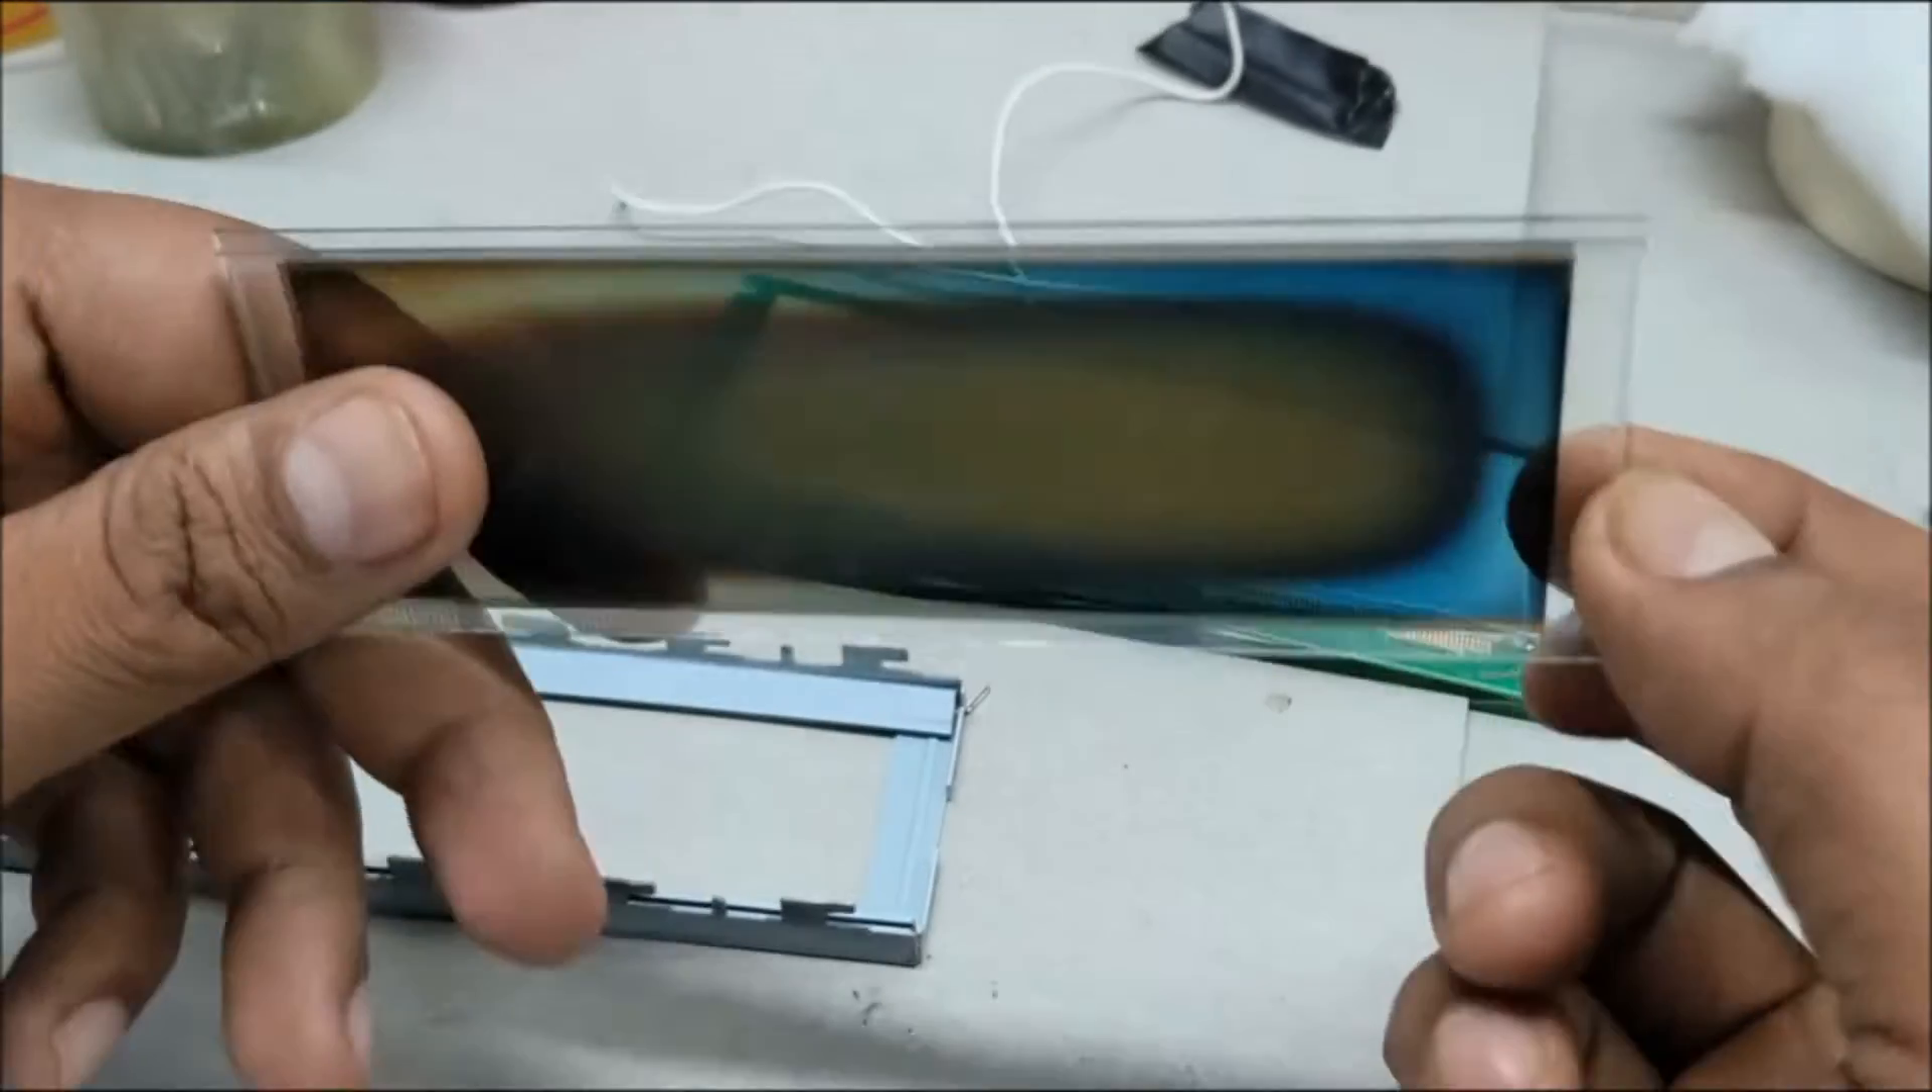Finally we have separated the LCD completely.